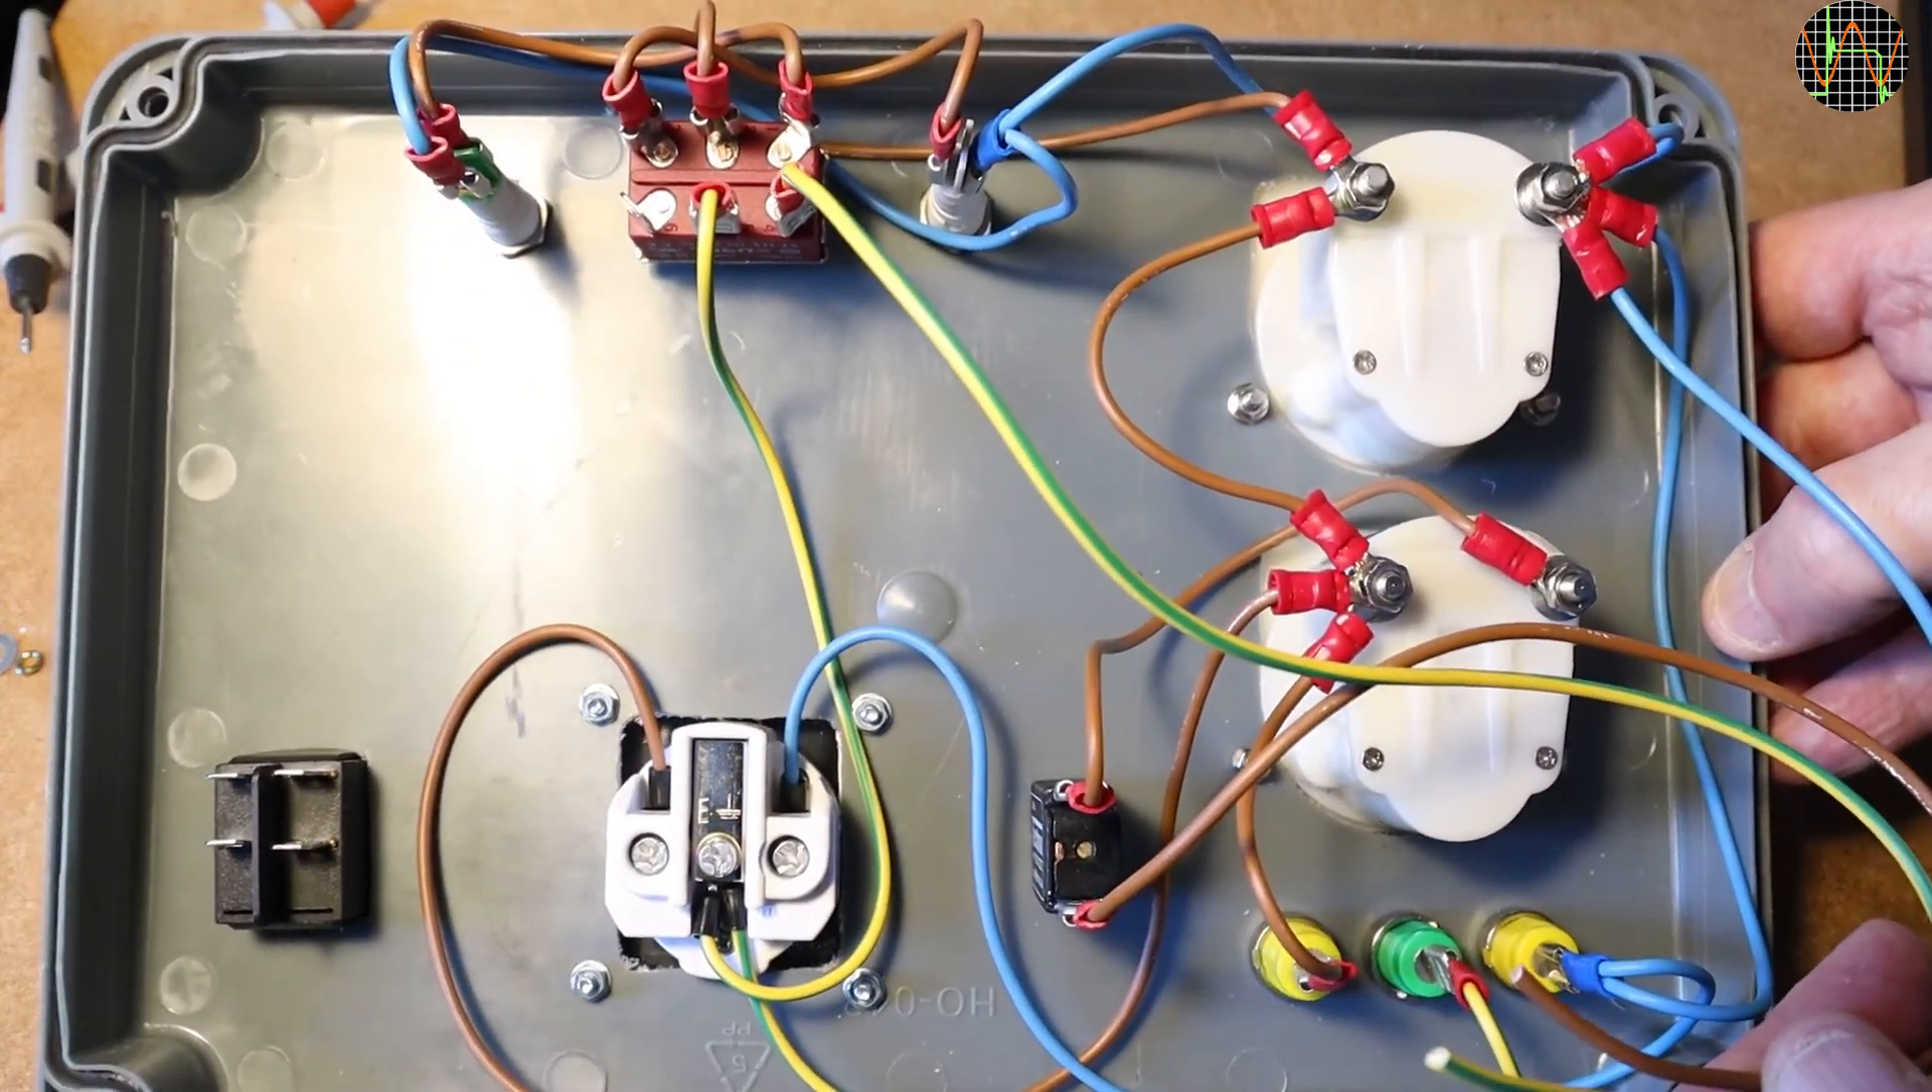On the left you see the main switch for the primary side has no wires yet because, if you recall, these wires have already been prepared as part of the transformer installation.